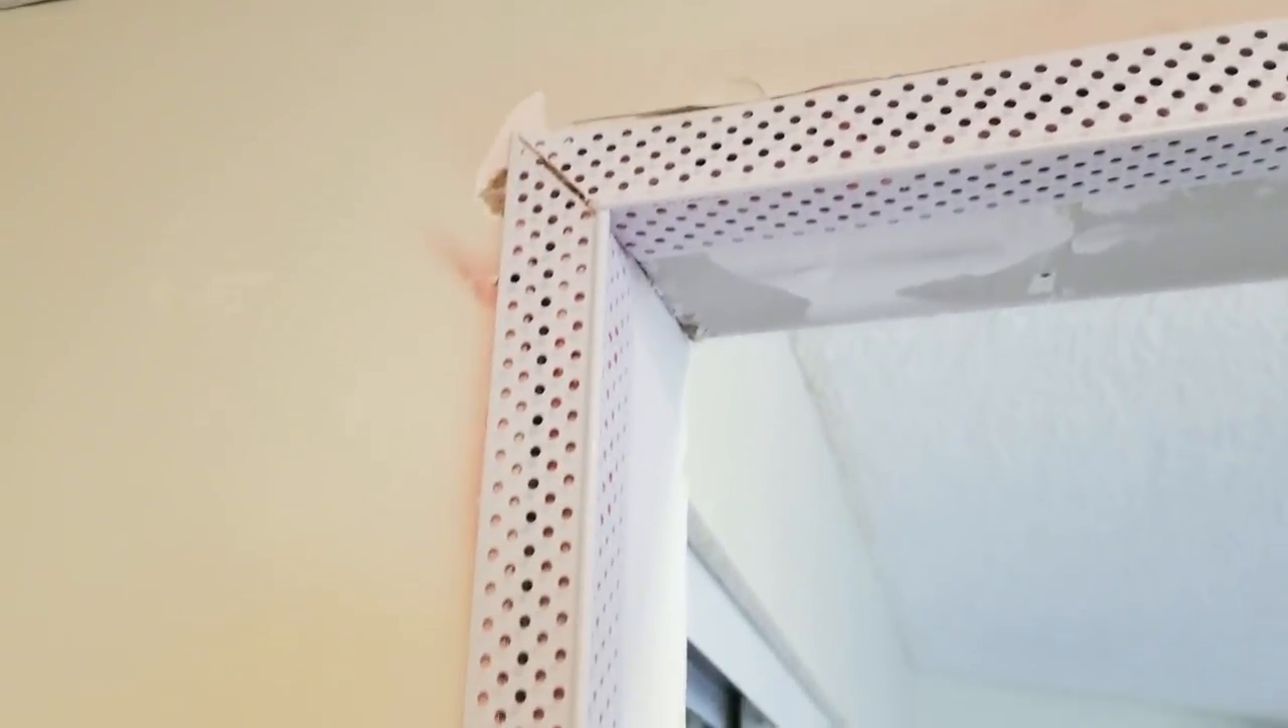And i always make sure that both of these ribs line up and see how the the pieces meet up at a 45 degree angle there.